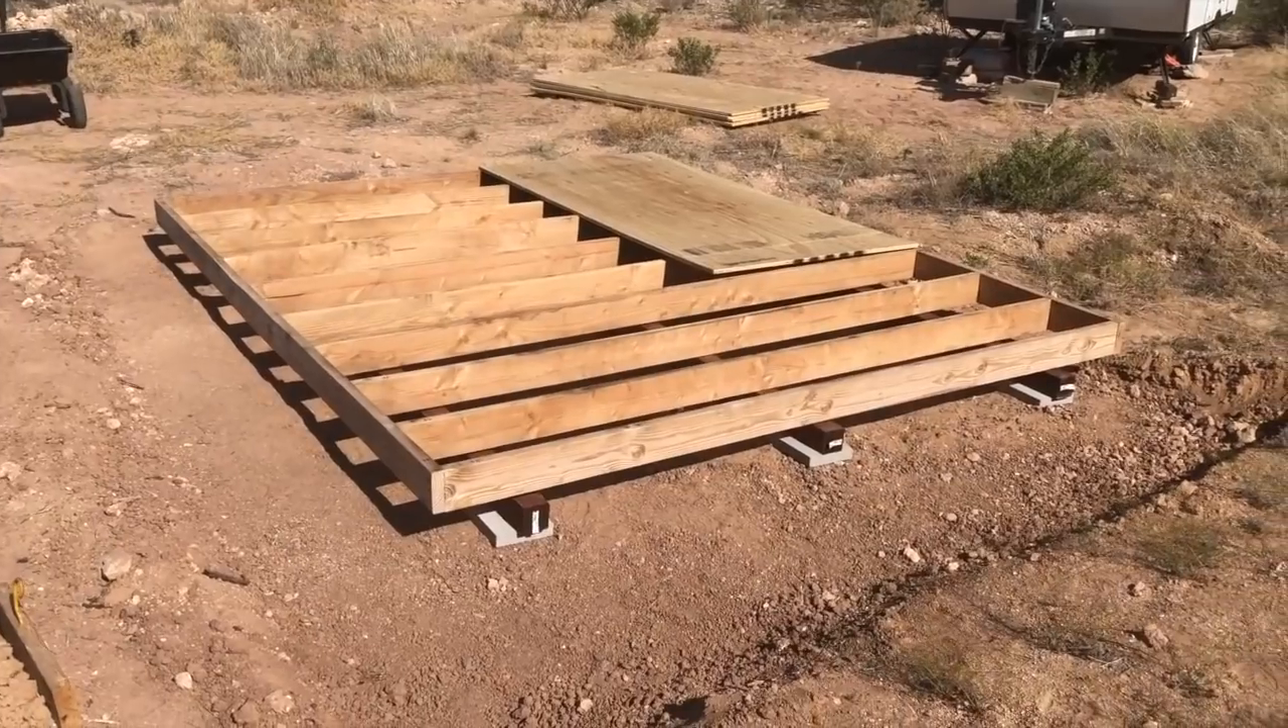So here we are with the joist system all reassembled.